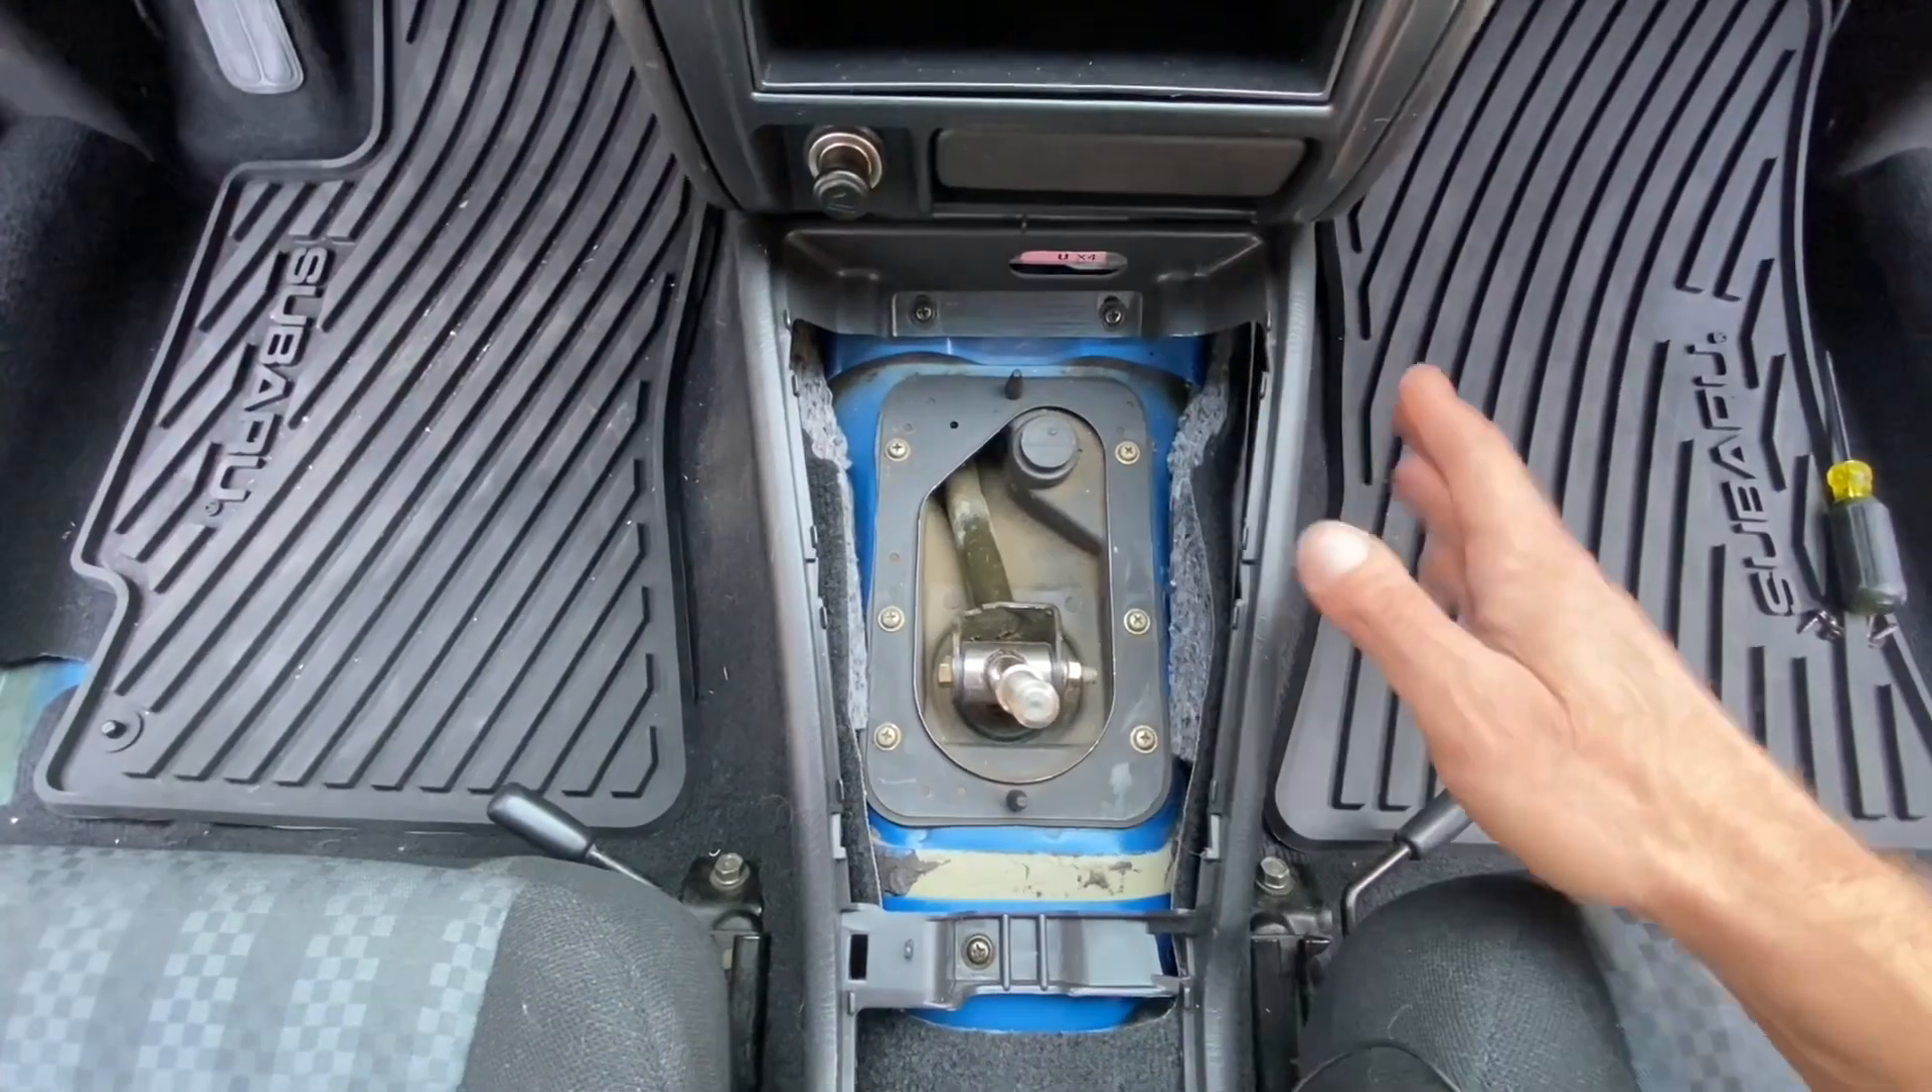Now that I have that shifter surround removed, you can actually access this entire shifter assembly without removing the rest of the center console.